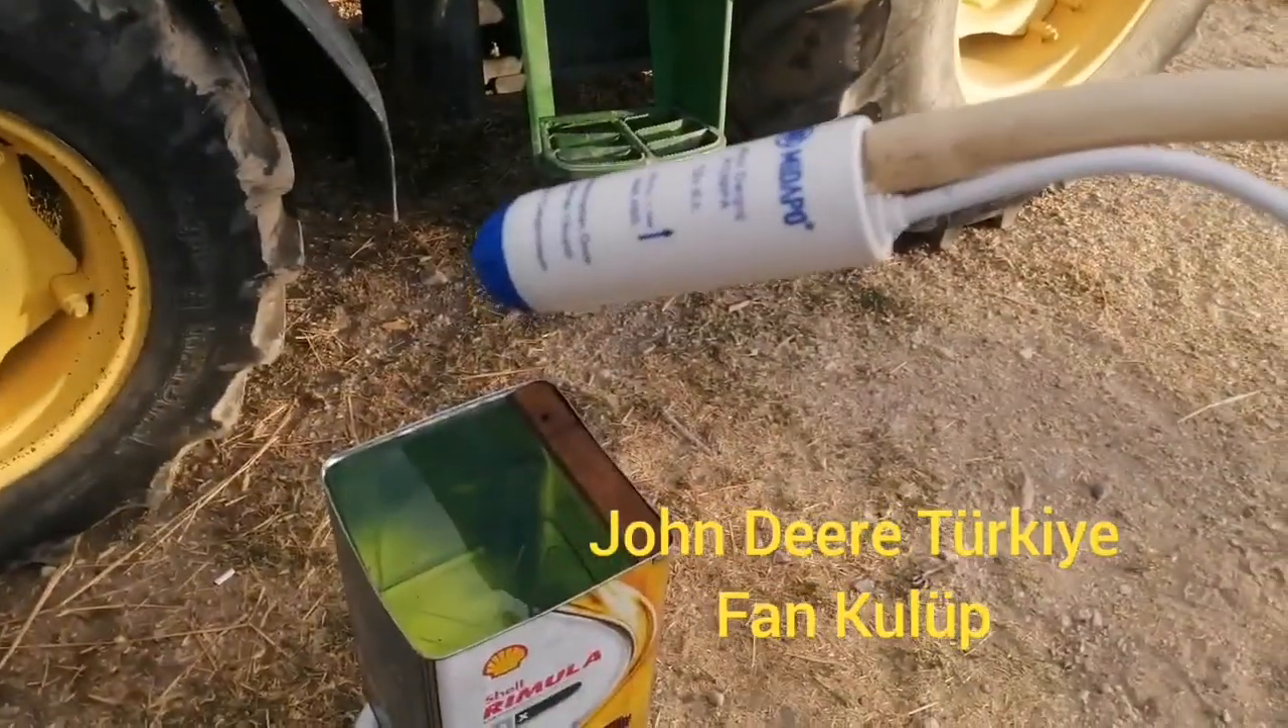Hortumu şu şekilde dalgıç pompaya taktık.